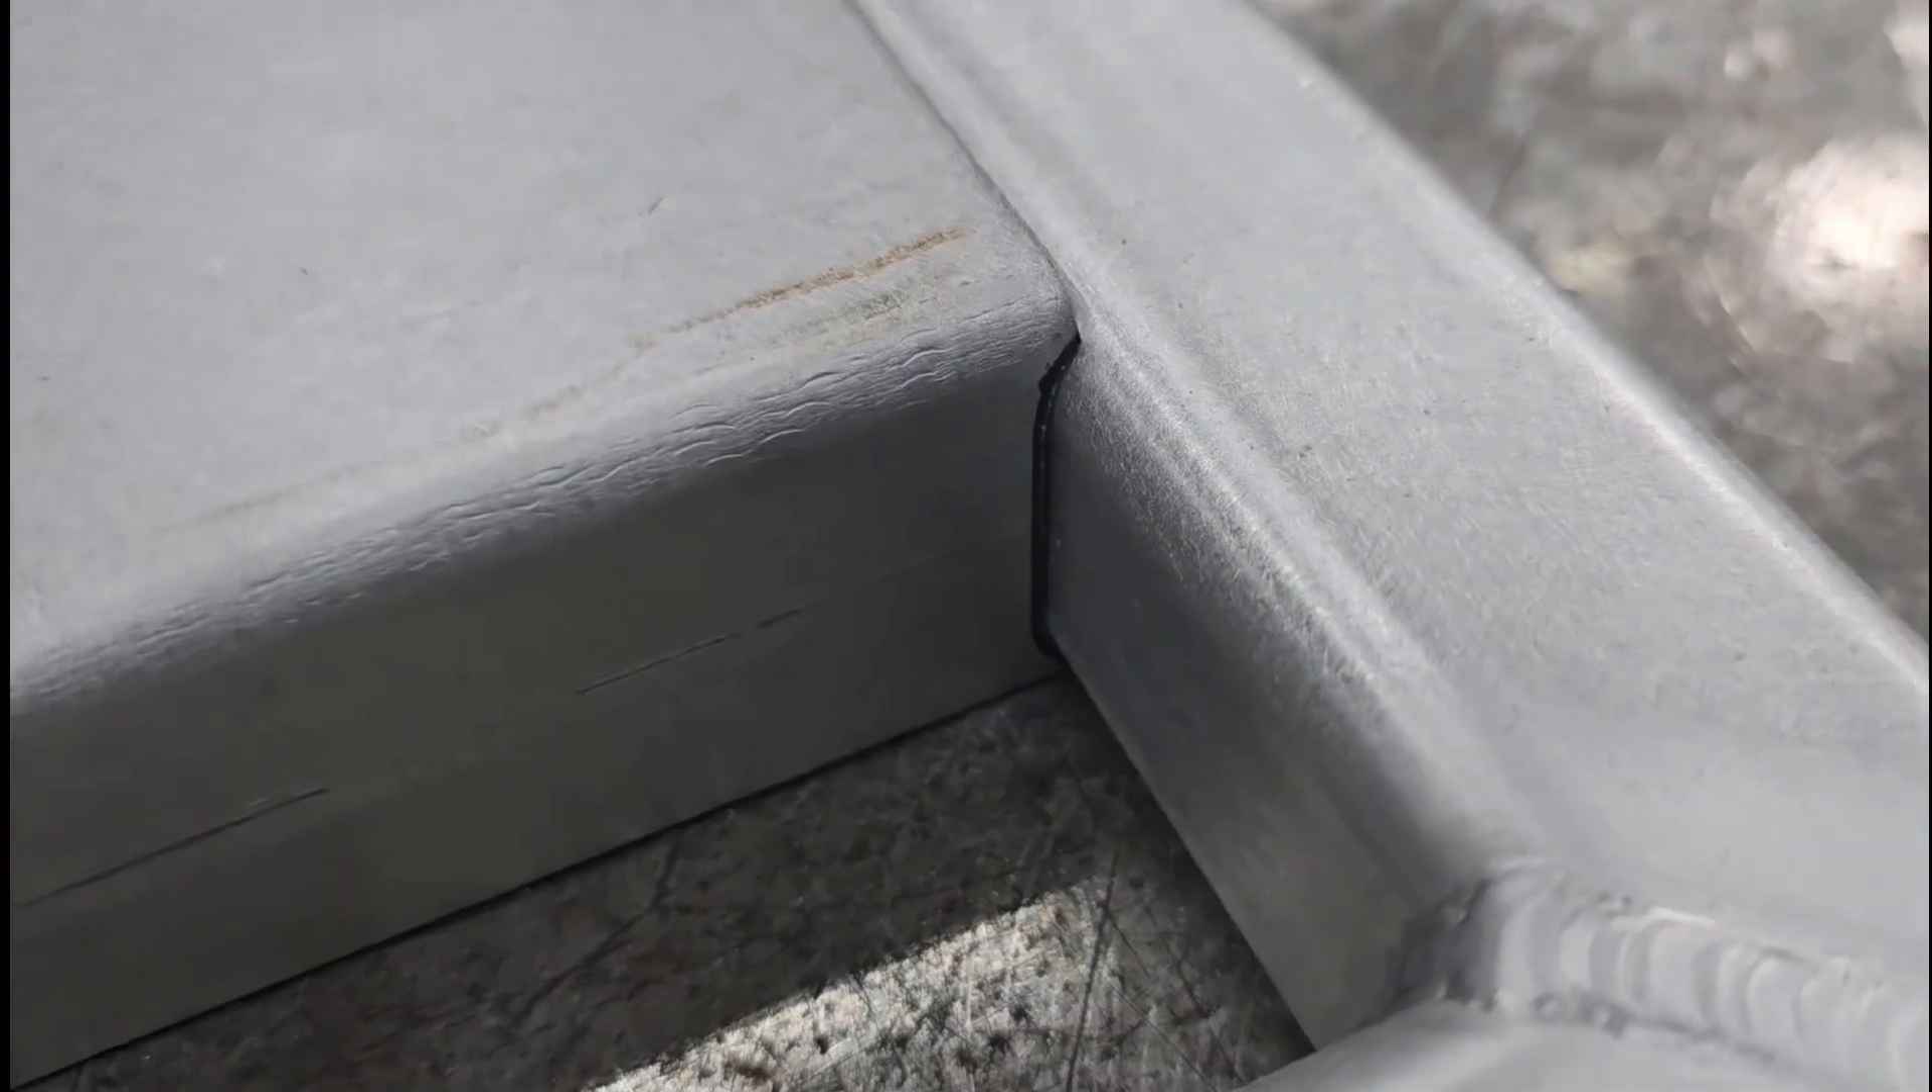So I've got the death wheel, uh, and I did some notching with it and you can see what I ended up with now is, uh, a lot better fit.